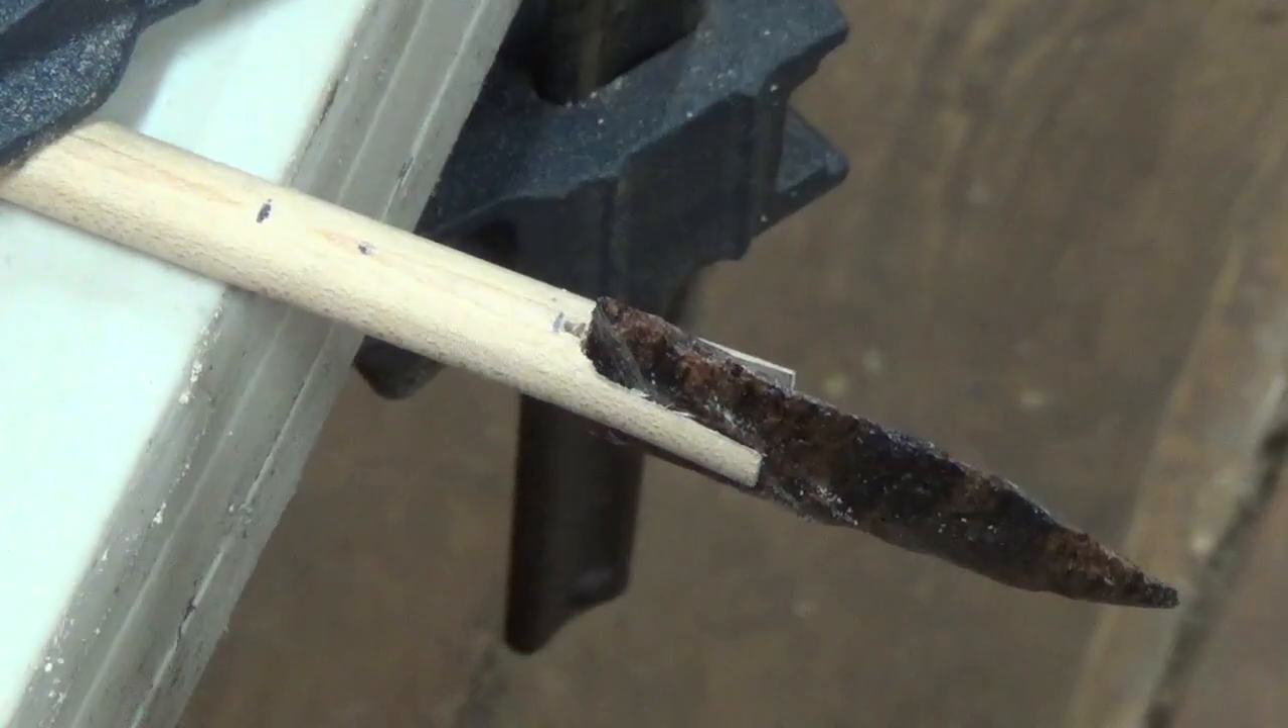Once I'm done filing, the arrowhead fits nicely in the slot.